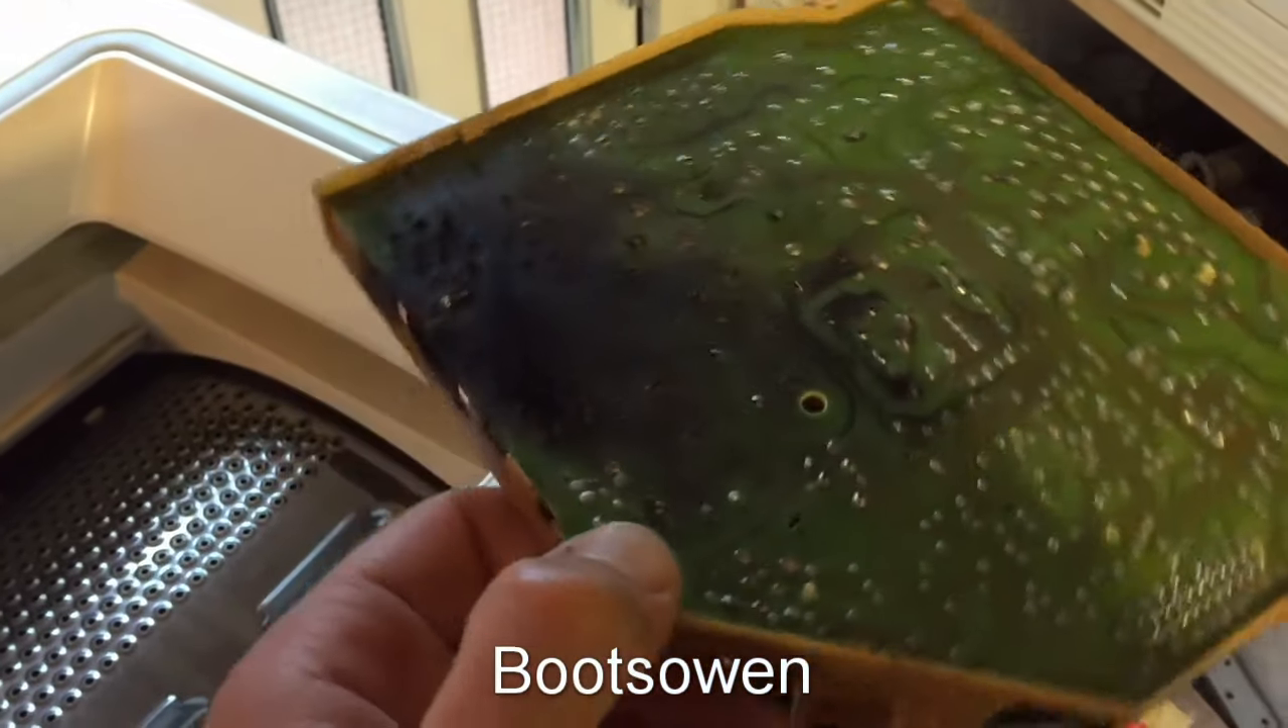You can see I've managed to pull off the printed circuit board here, the control module.